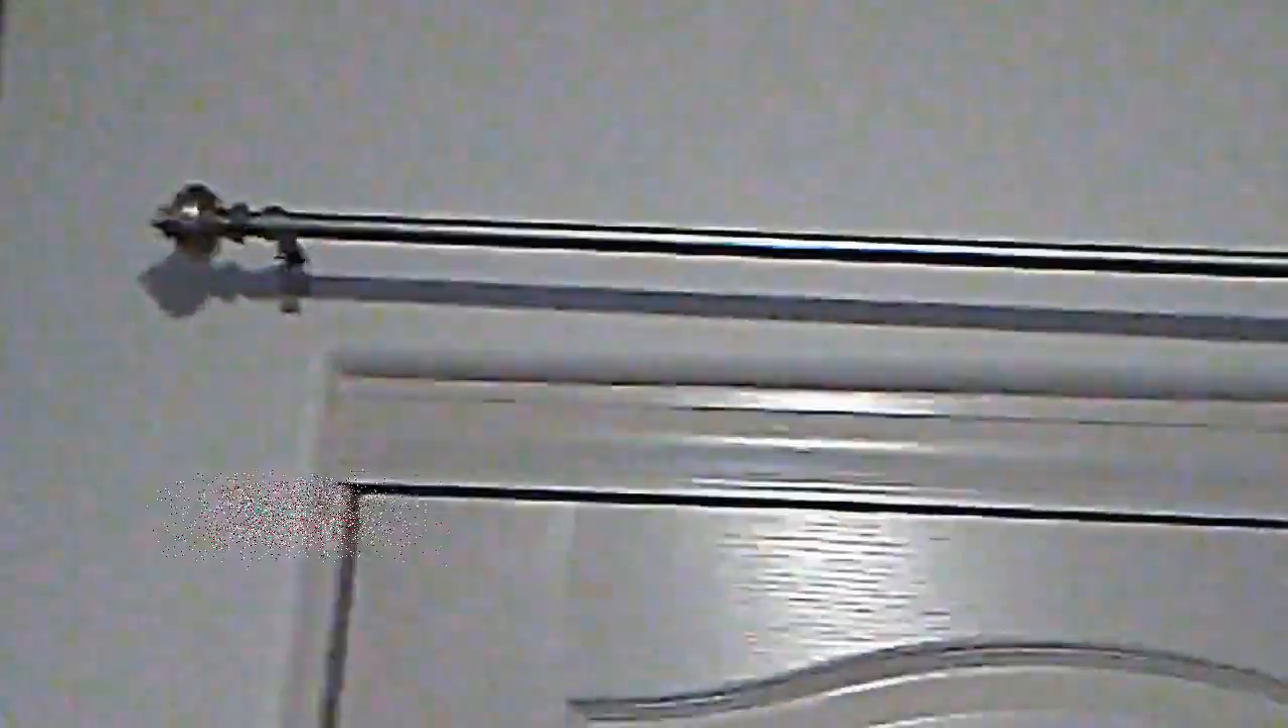And now we have the curtain rod installed in minutes.